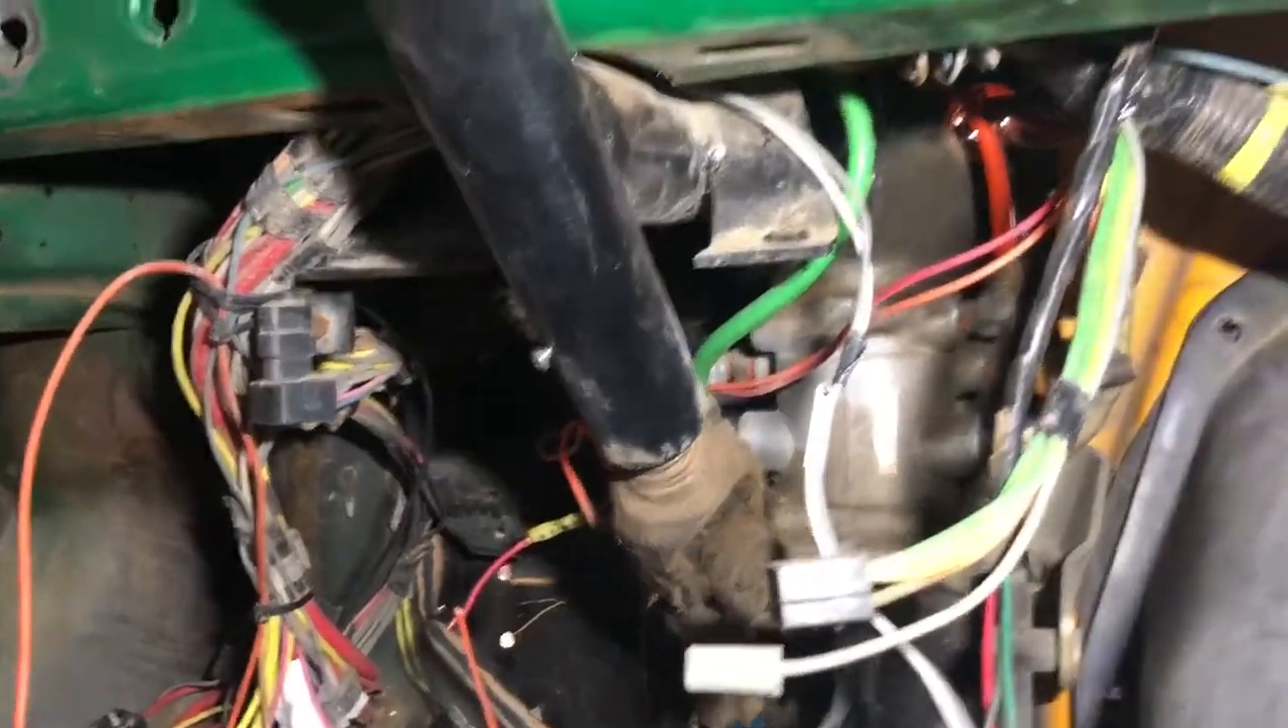I got uh the electrical harness is pretty much just hanging there with the exception of the stuff behind the dash itself or behind the instrument panel.